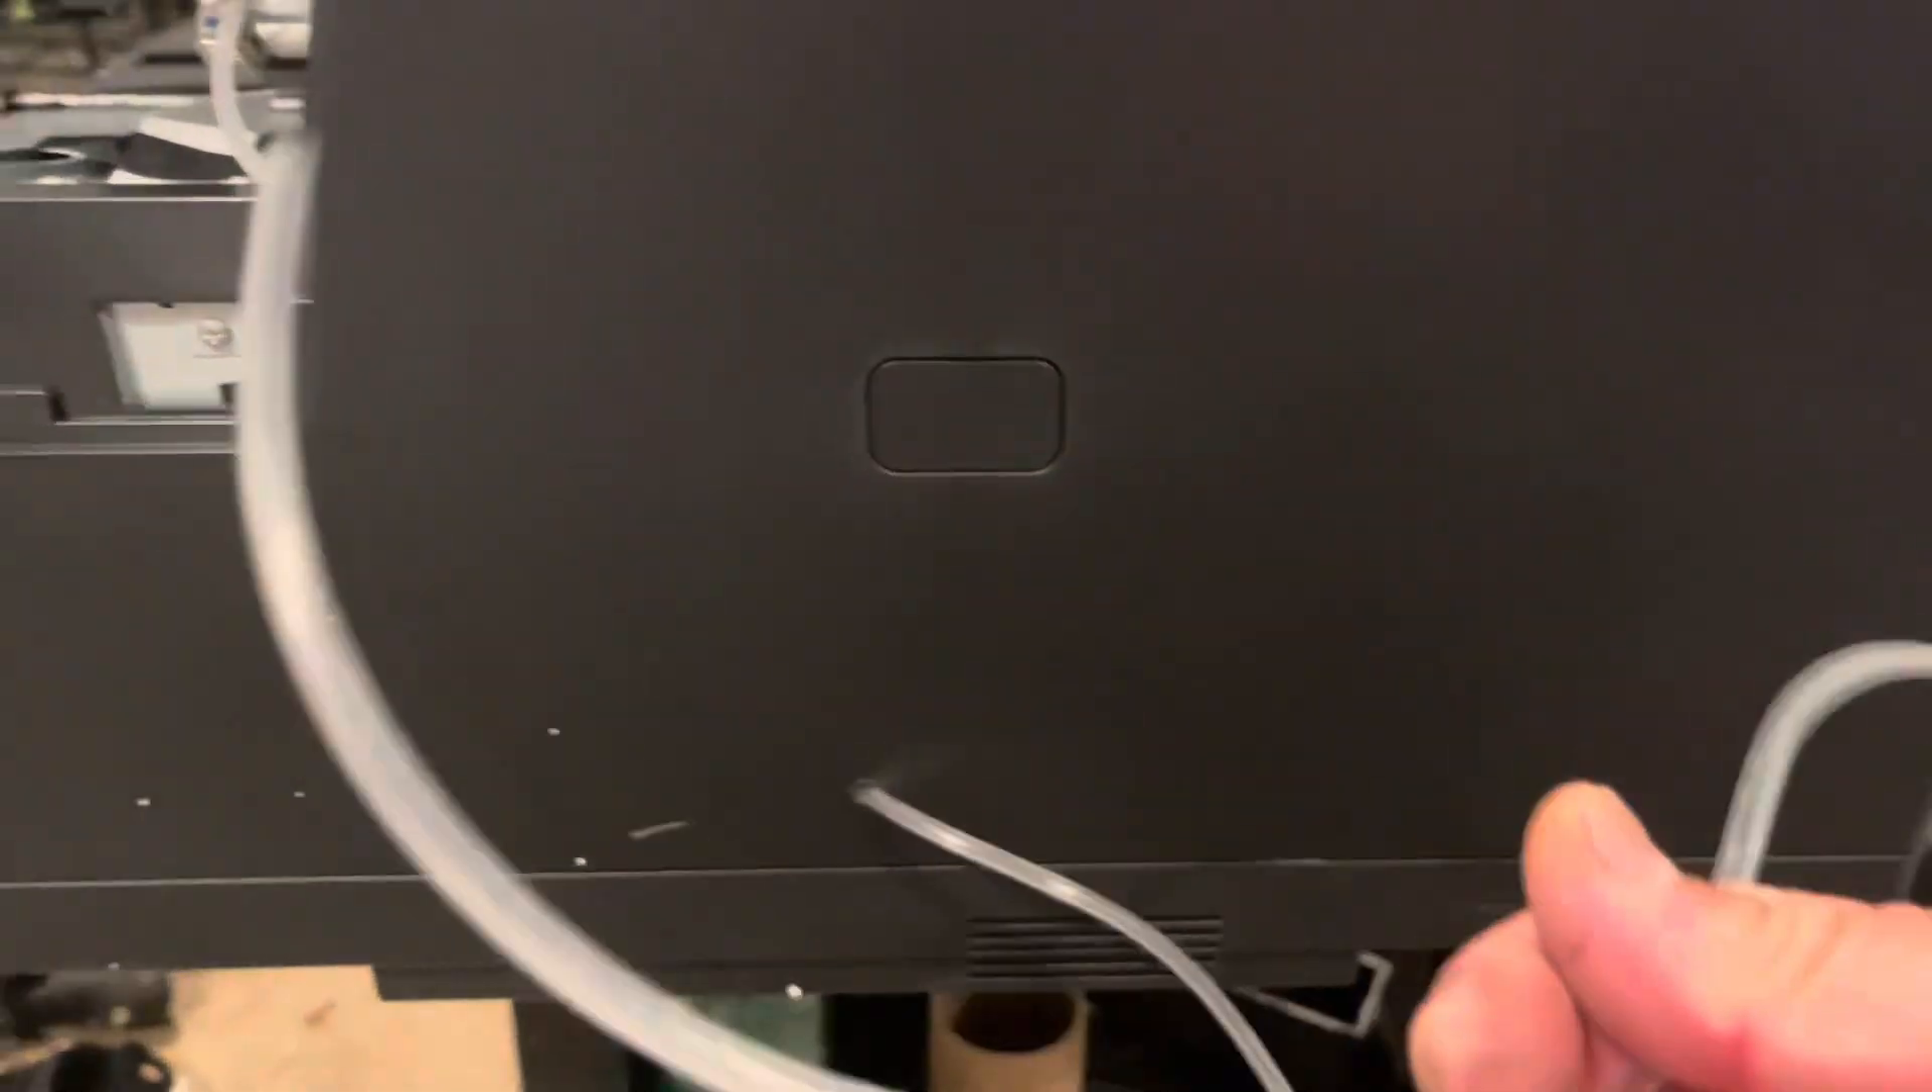I've put the panel back on. Got my little hole. Got my hose outside.